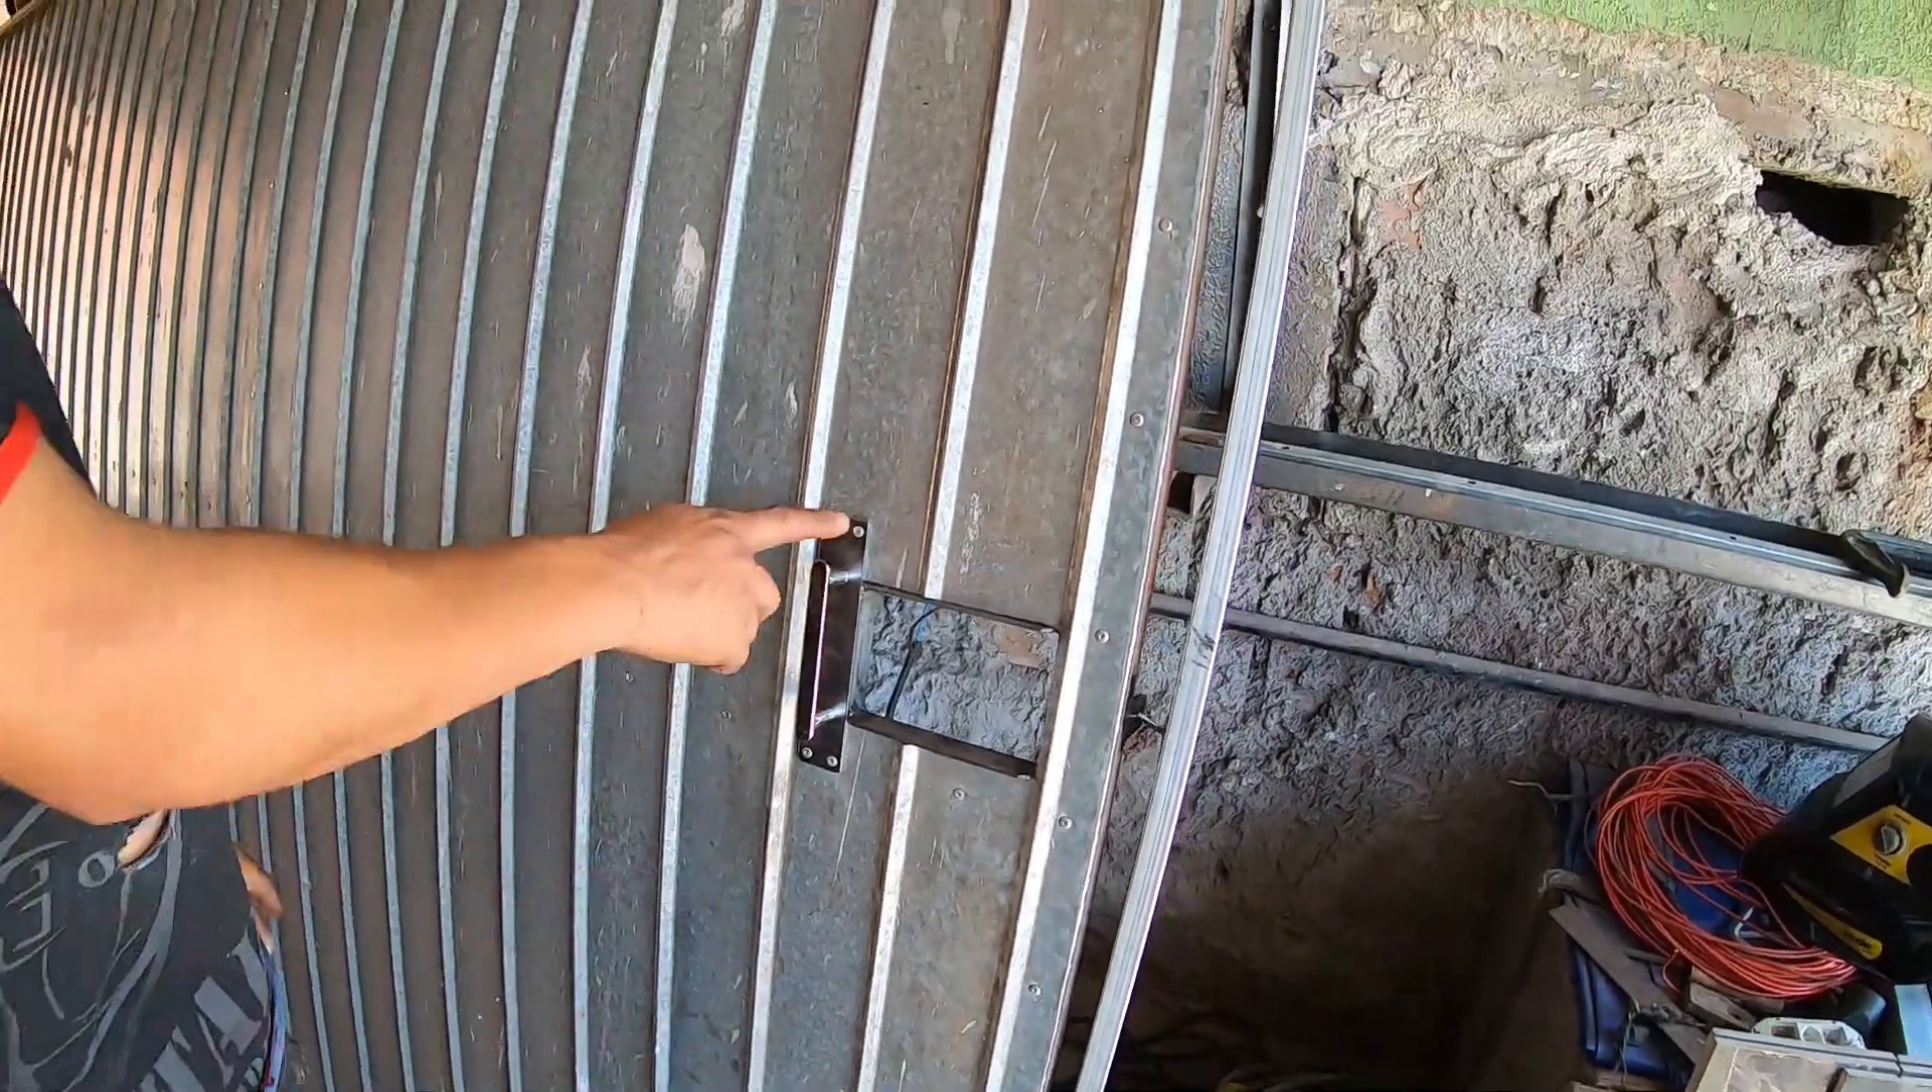Já coloquei o trinco no rebite aqui mesmo, ó.